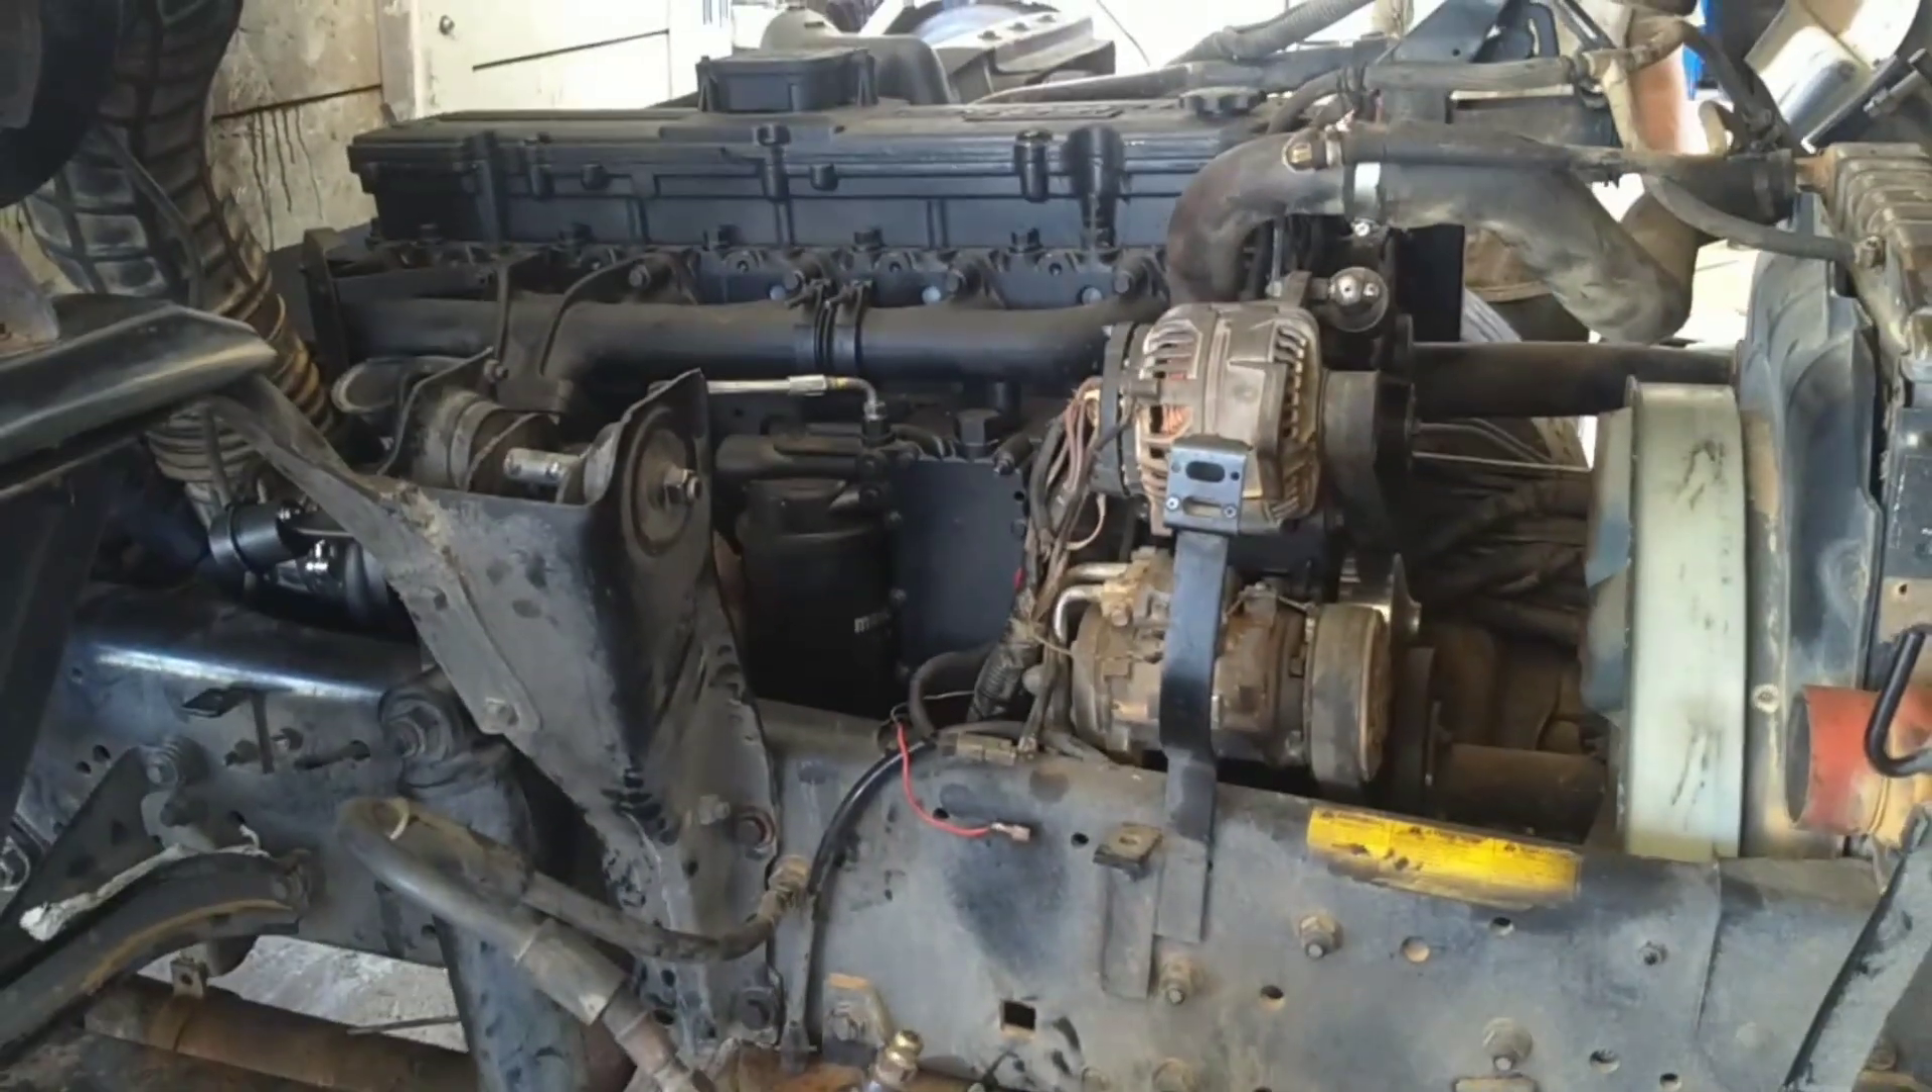É o motor aí, ó. Já no lugar.